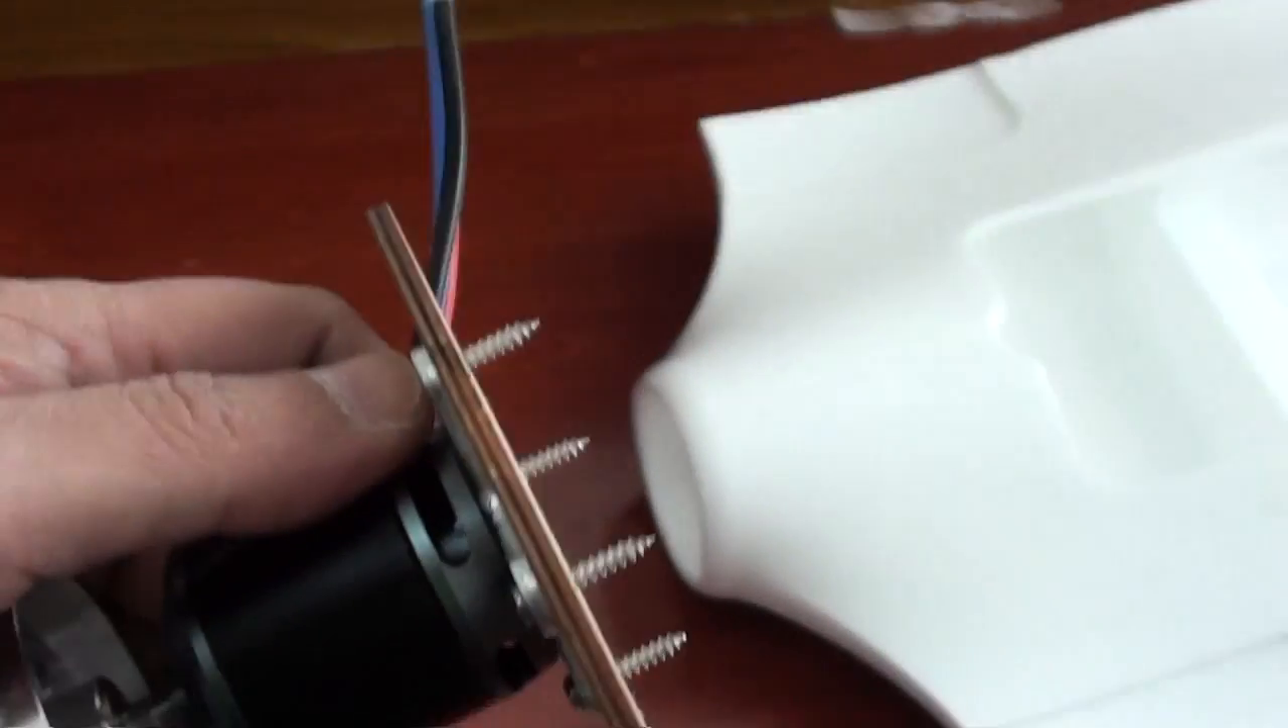And my motor is fixed on the motor mount with some screws hanging out here.